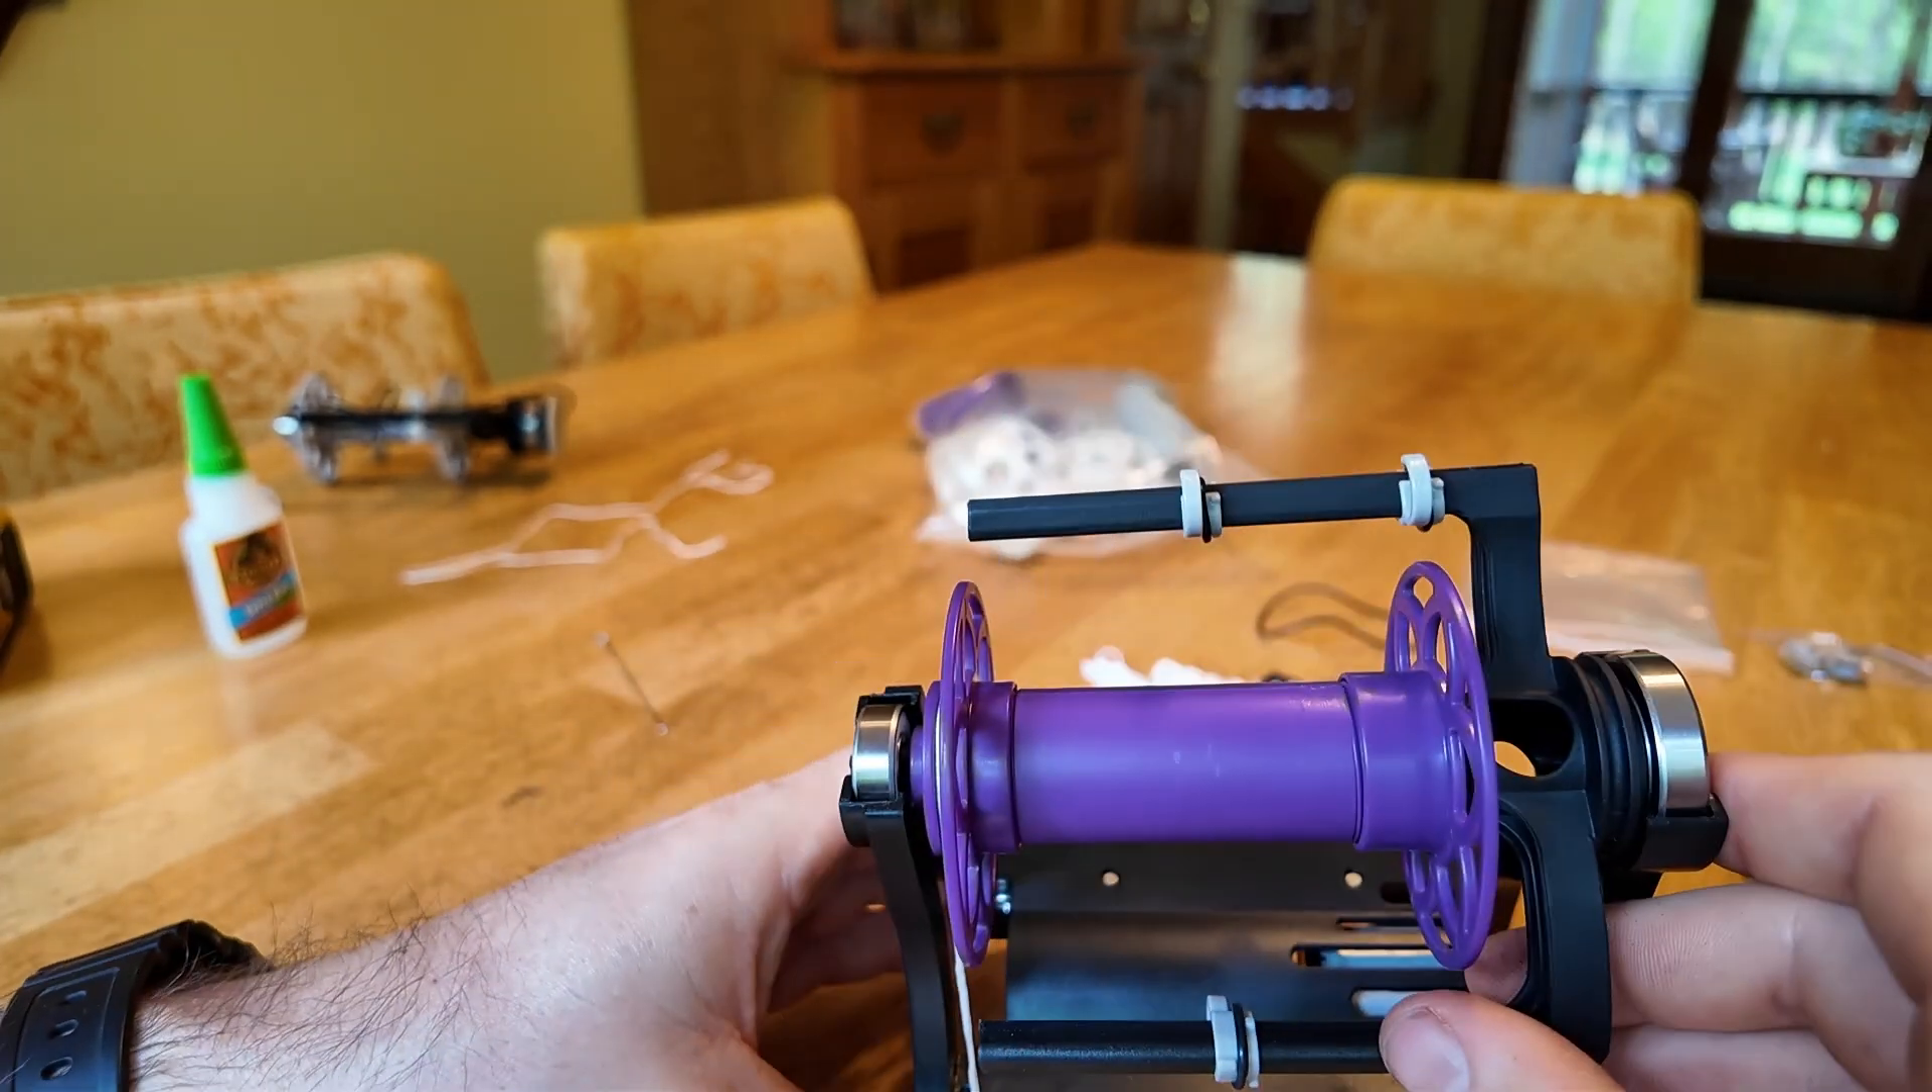And your bobbin is installed.